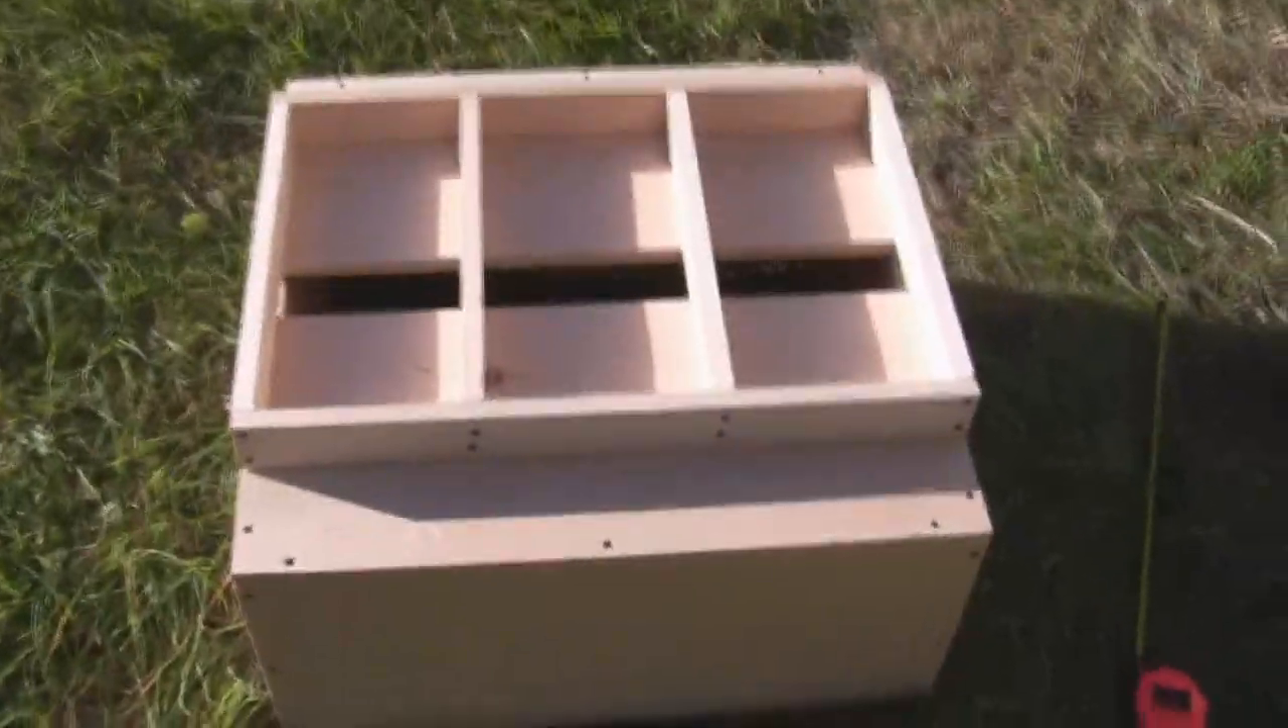So, I built my load bearing structure for underneath. It's just a simple little grid here.